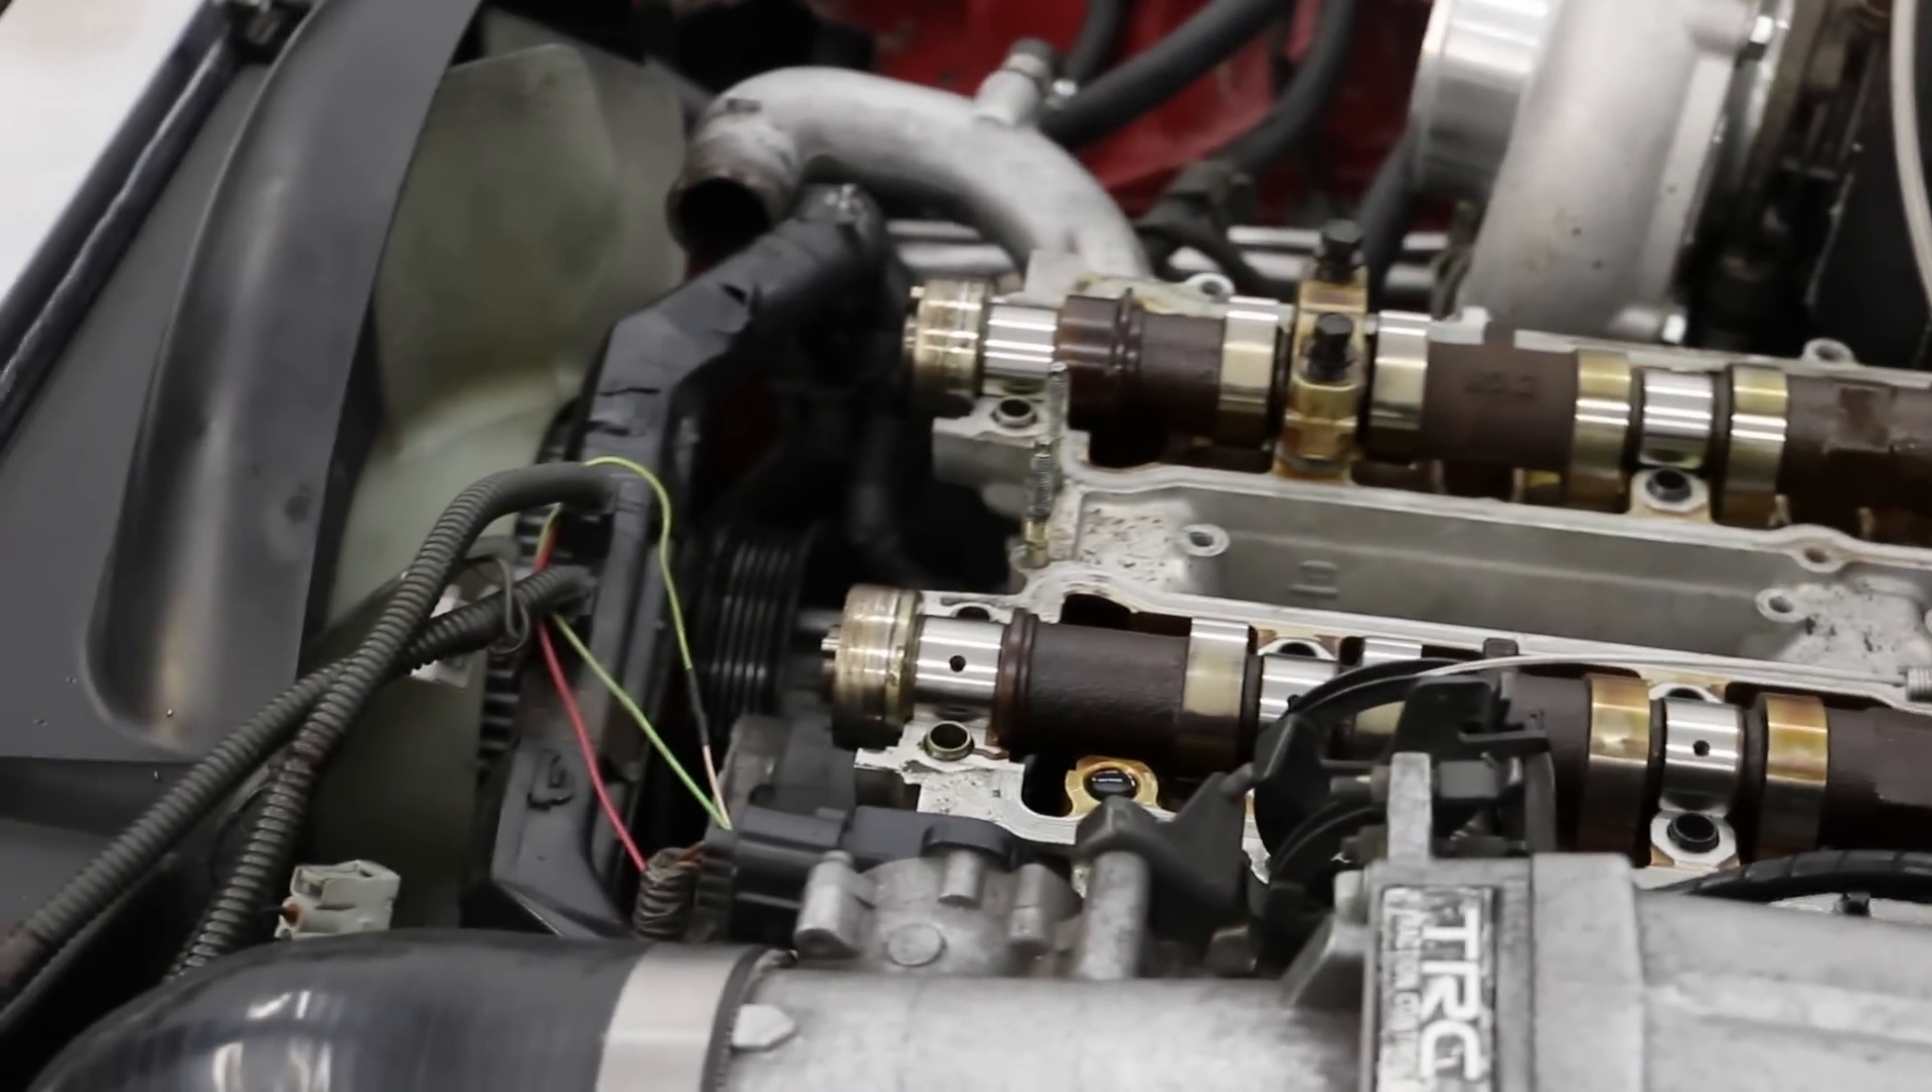Cams are on it's time to put the caps on torque them down to spec.